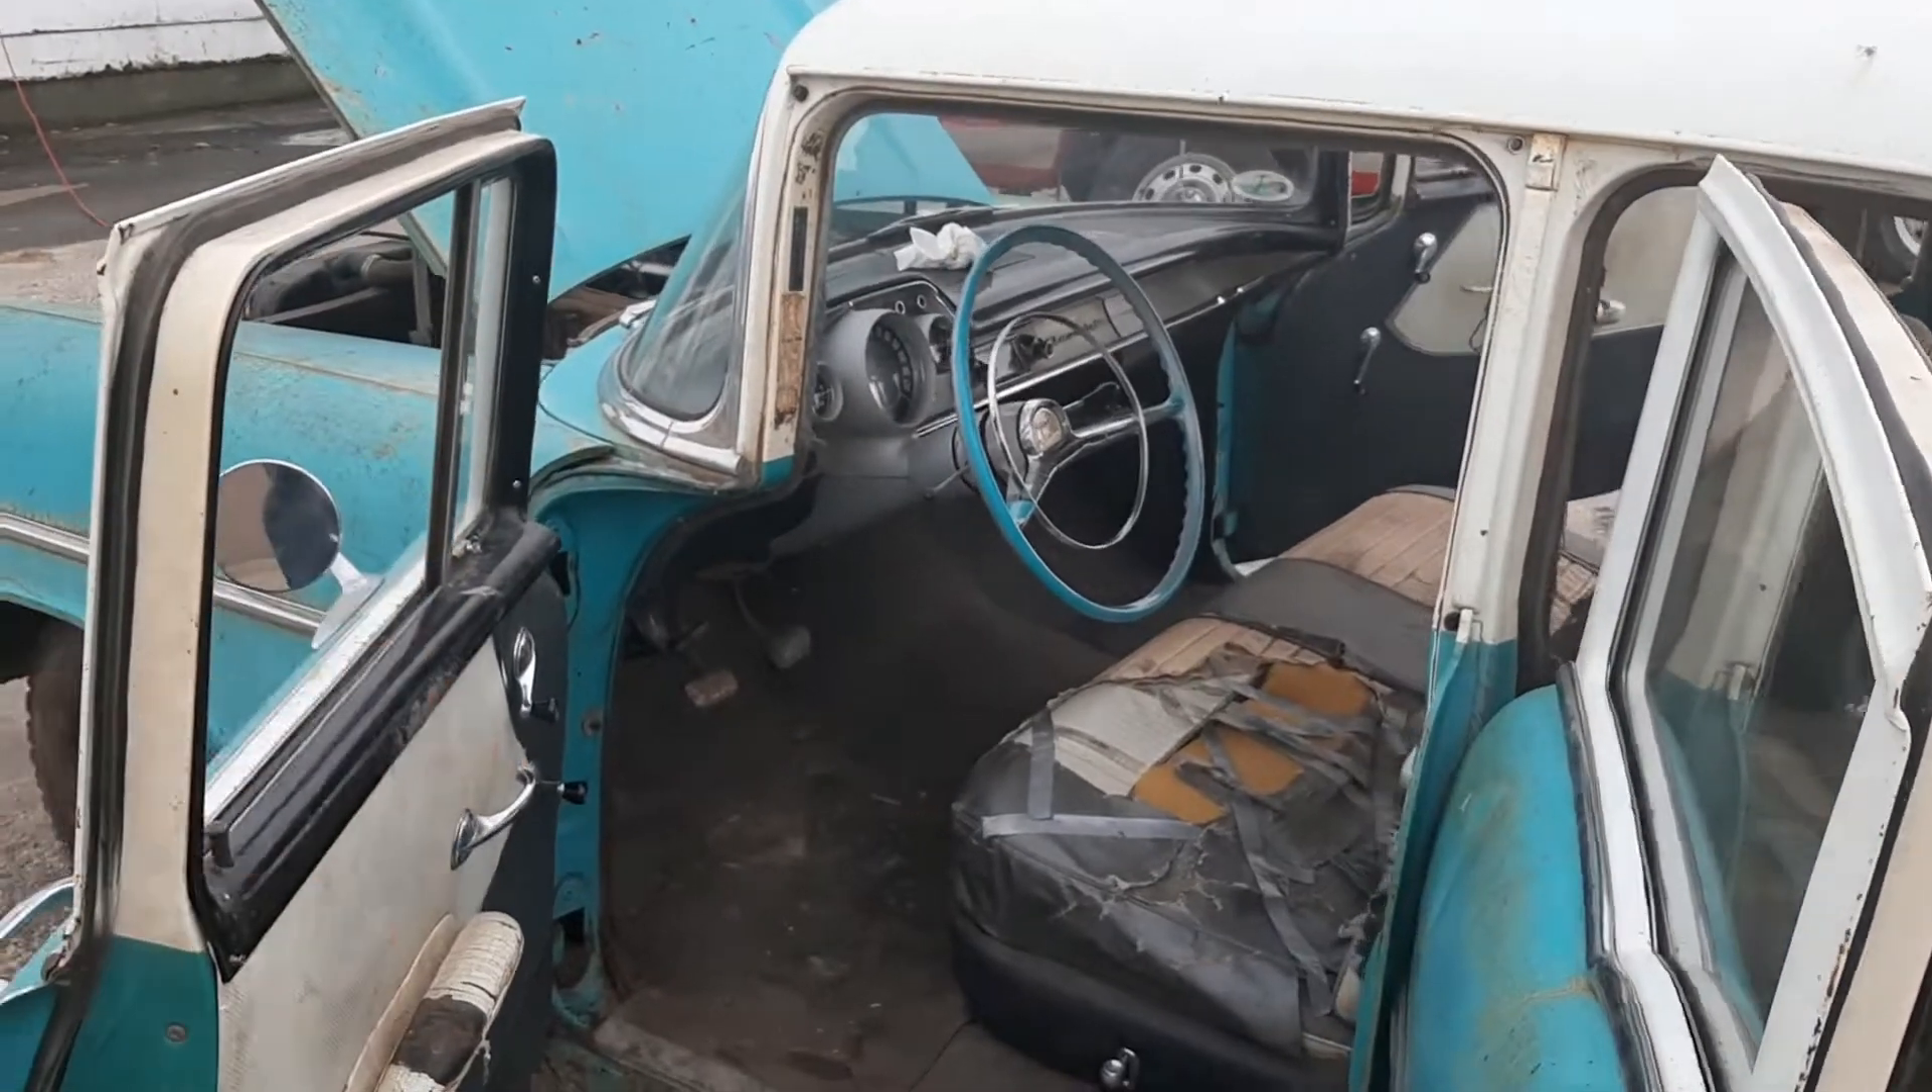Now I'm tearing apart the interior. Haven't really started in the front yet.